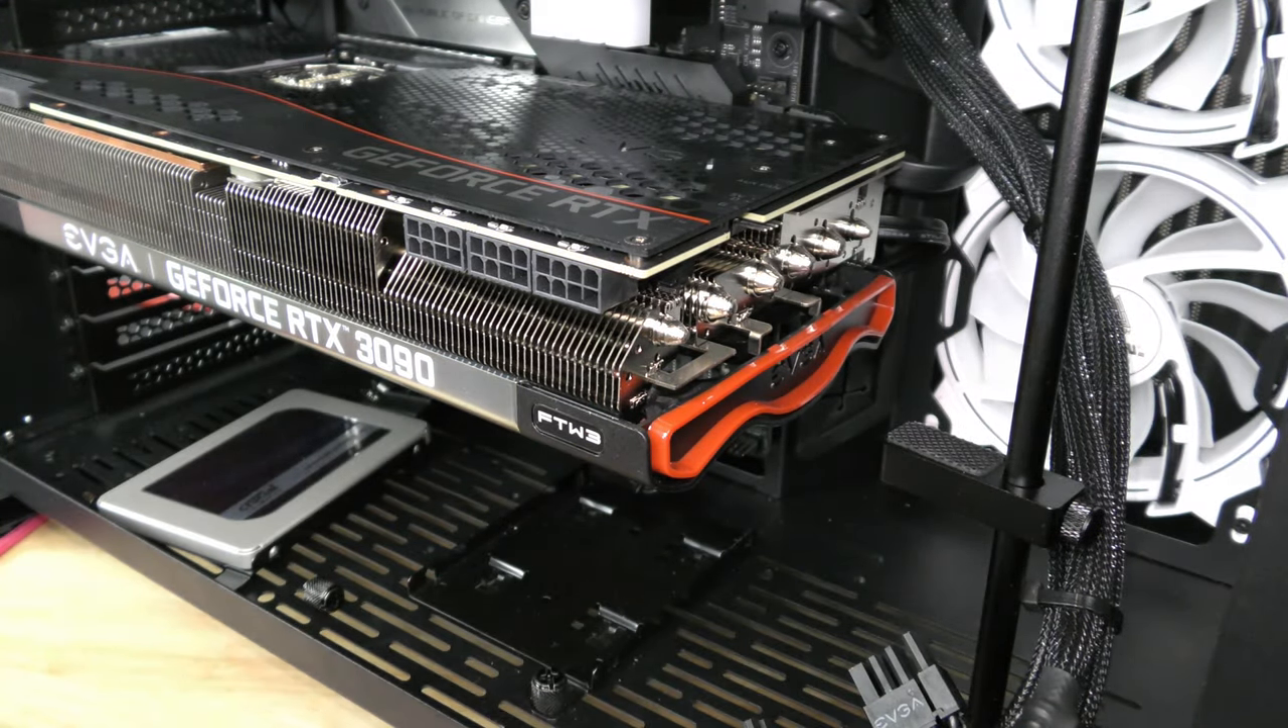Now coming over here now that the cables are out of the way we're going to go ahead and unscrew the video card over here.